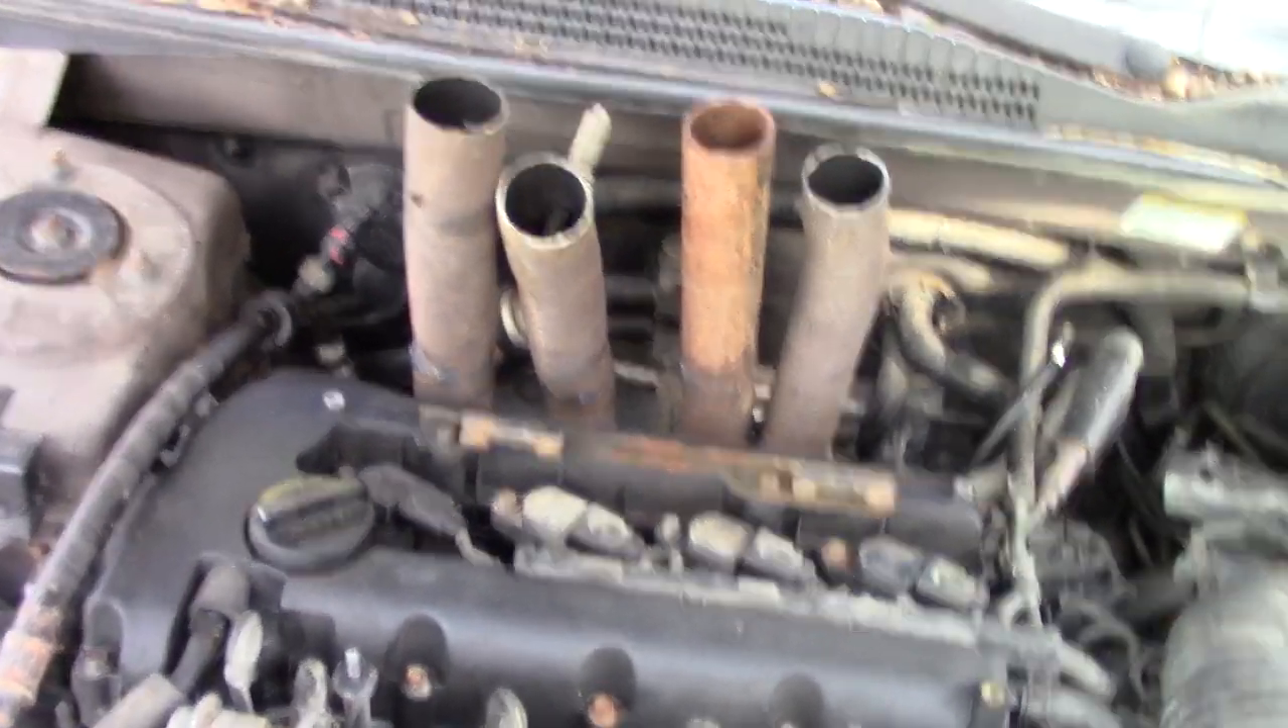As you can see the Sonata now has a homemade but very successful set of headers.